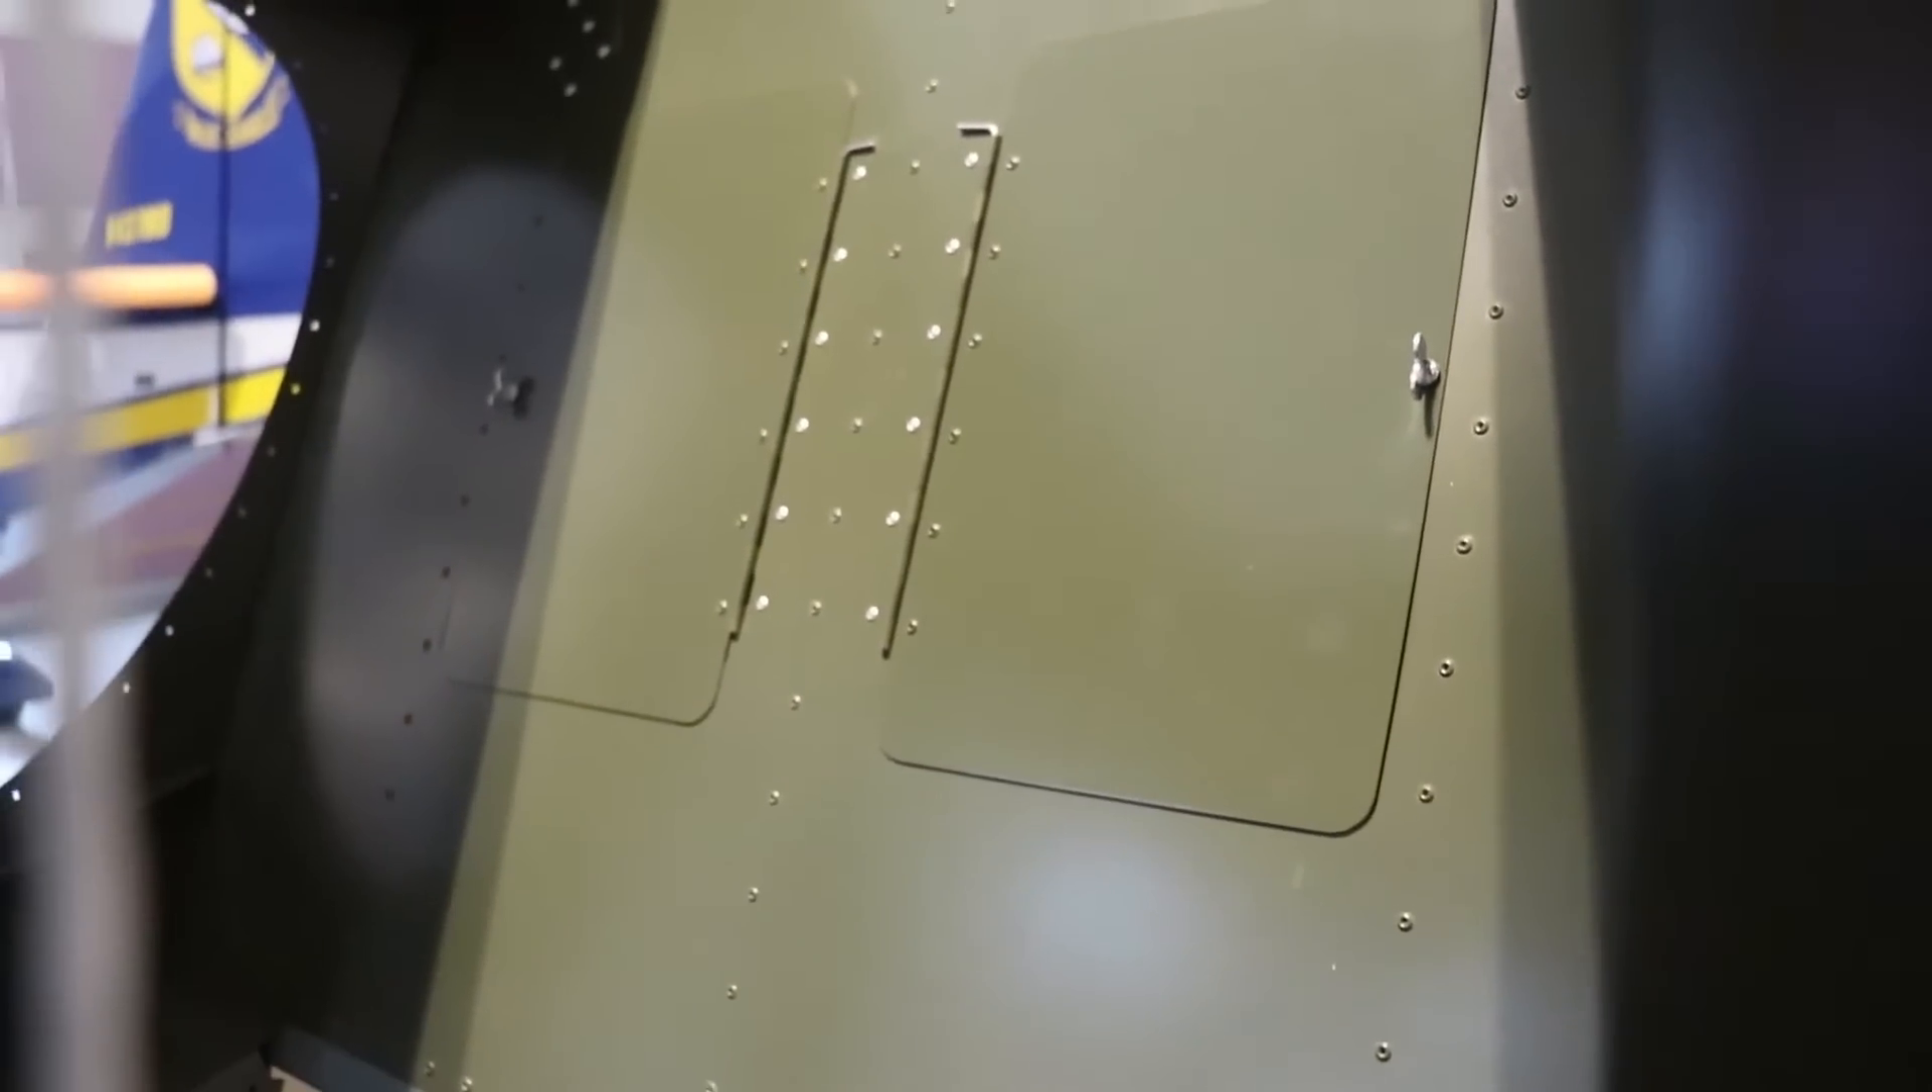So now I have both doors in the cargo compartment. They are done.